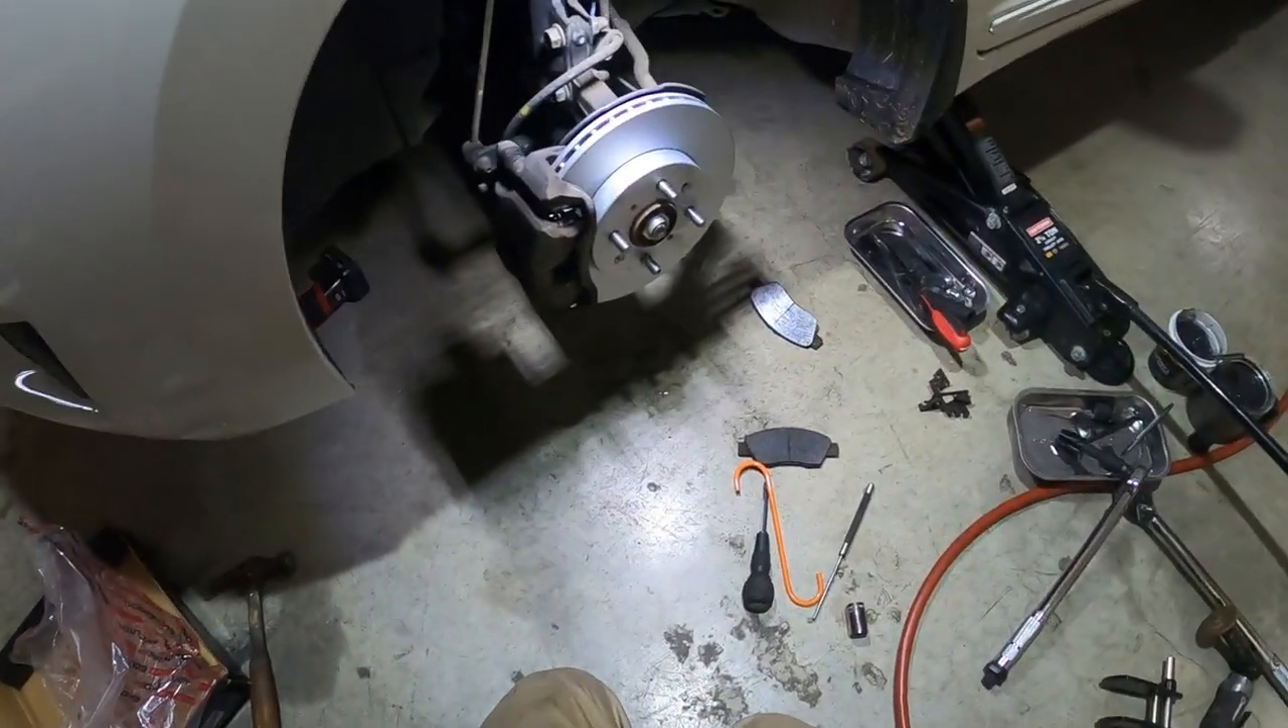Now all that's left to do is put the wheel back on again.